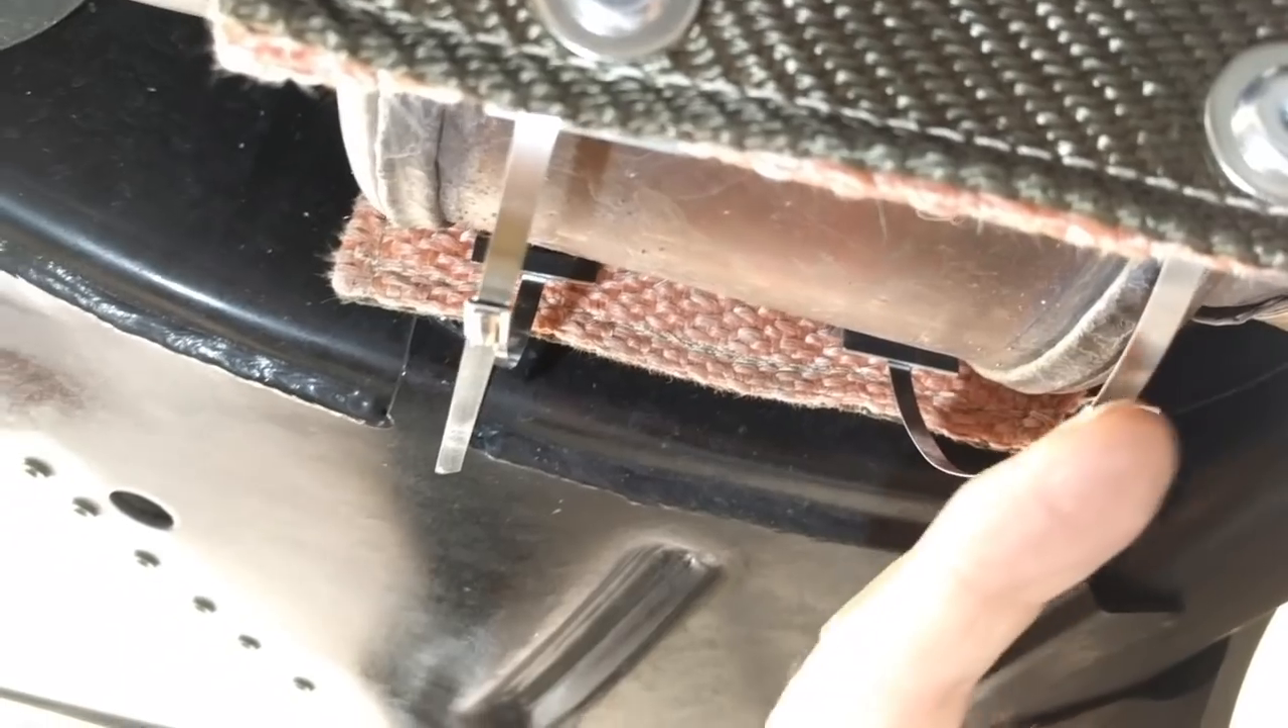Okay, so now I've started to fasten the tie wraps, the steel tie wraps.